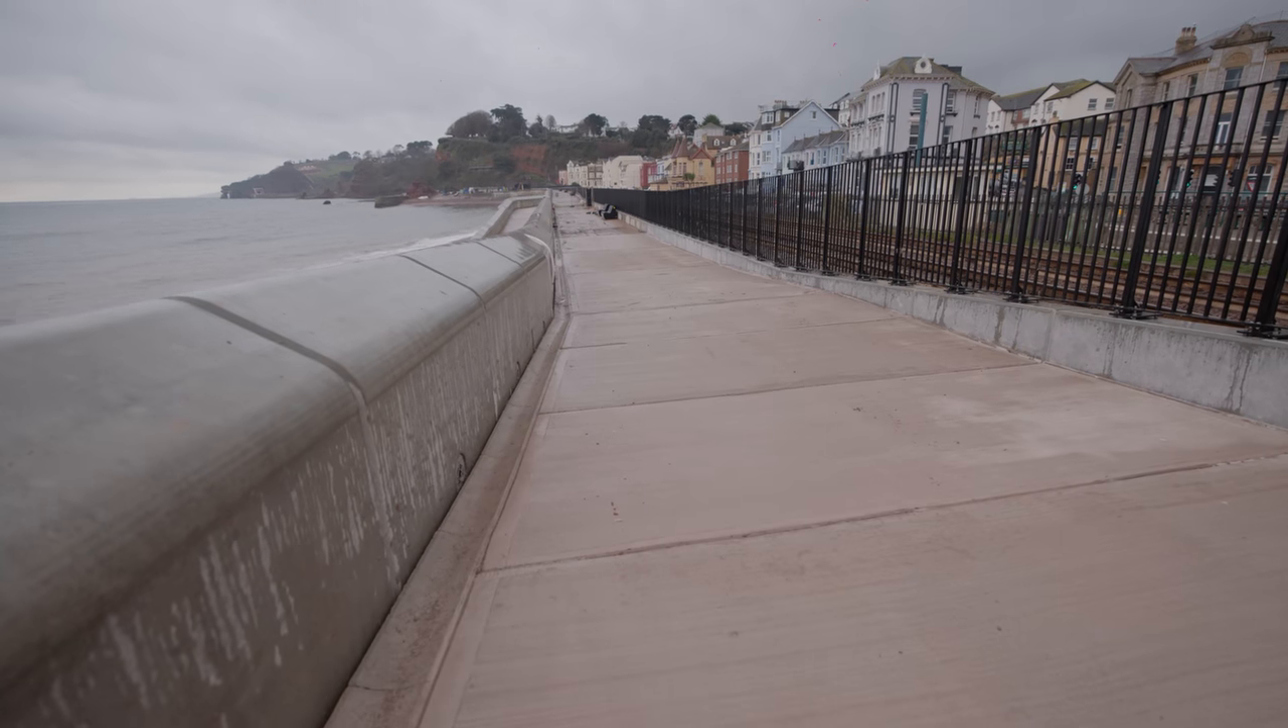The fencing's been installed and finished up.